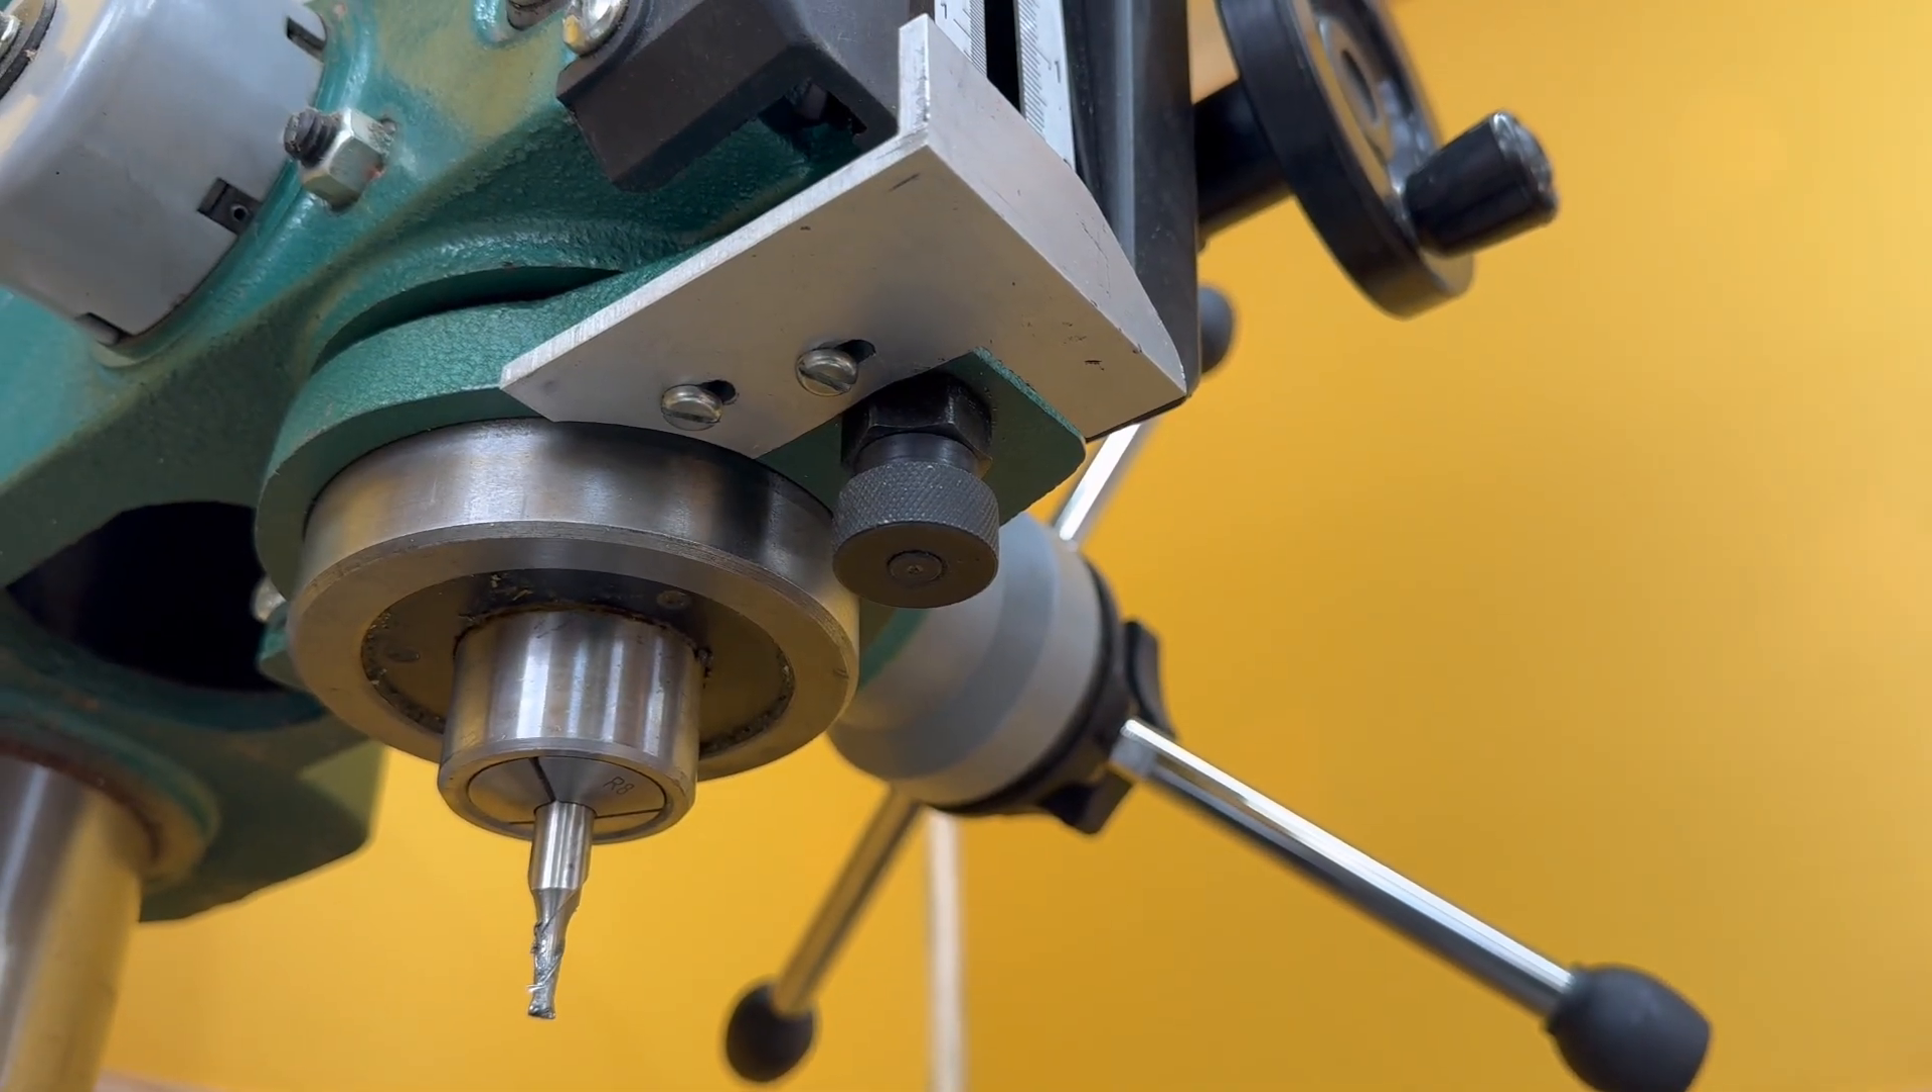I sort of traced around working parts and so on, roughly cut them out and I tapped and drilled this collar and mounted this bracket to the underside of it.